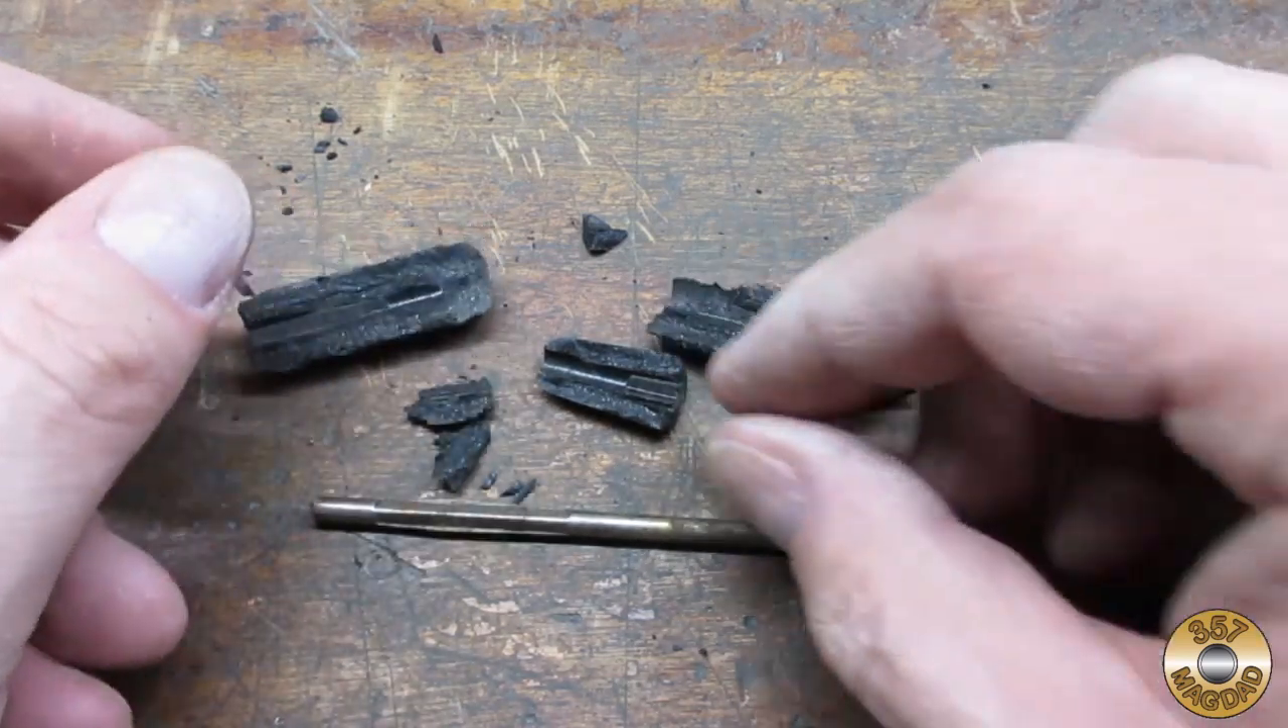Another crunch in the vise and I had the shaft completely separated from the handle.